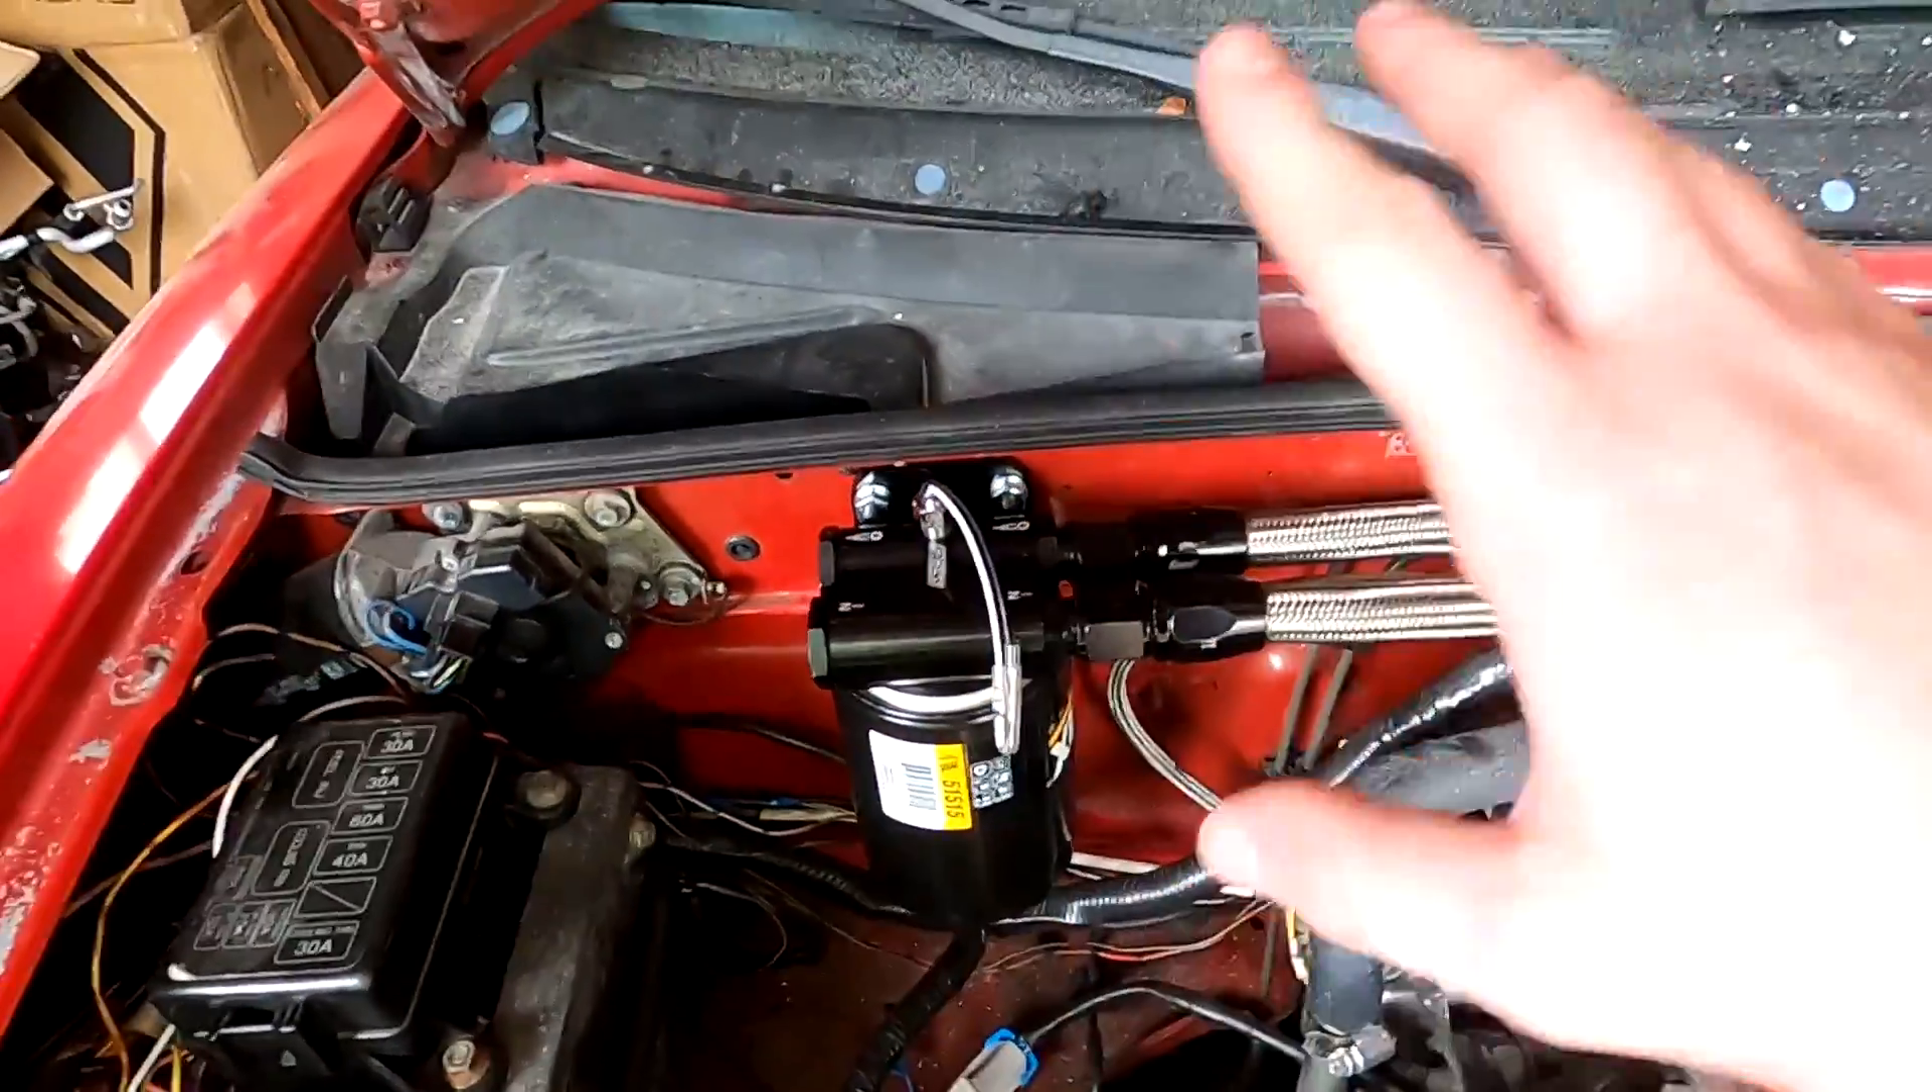So you can see over here, the two lines are installed. Uh, nothing is currently hooked up to this cause the new instrument cluster is not finished yet.